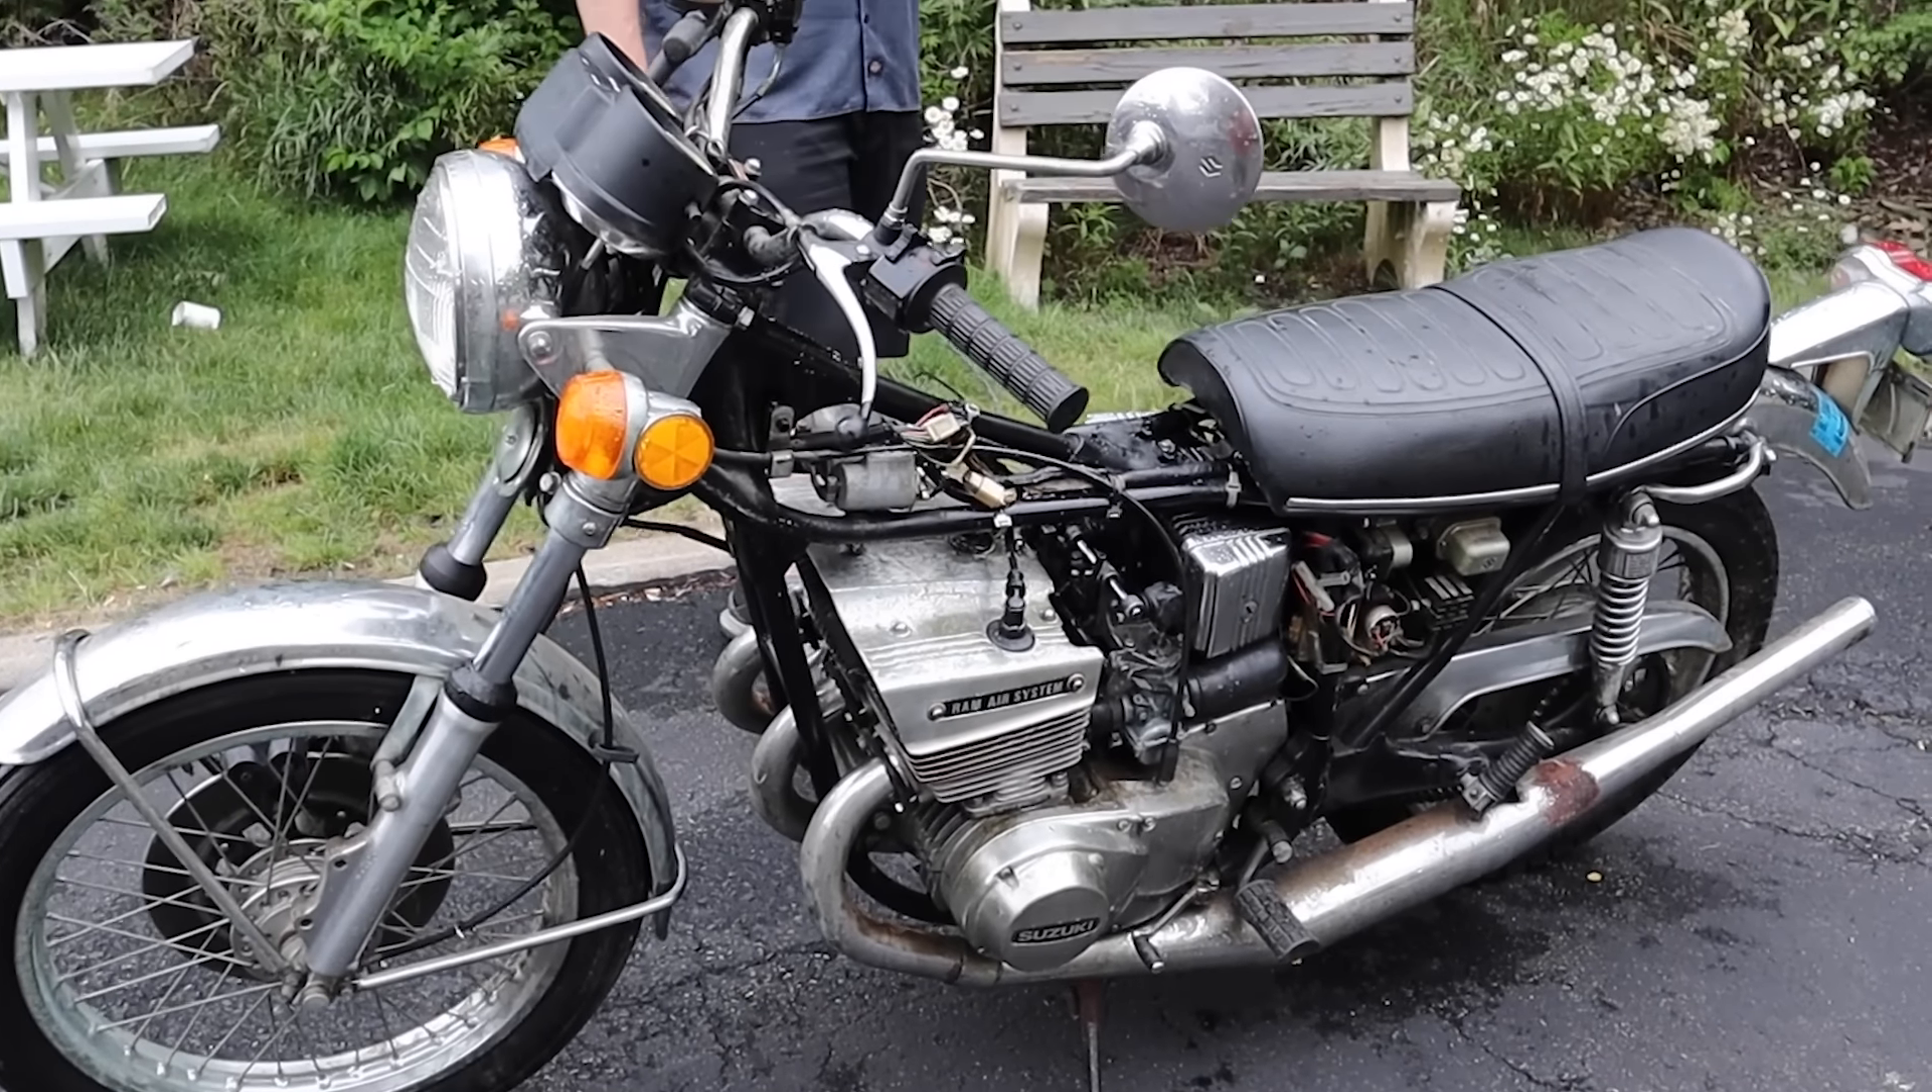As you notice, there's no gas tank.